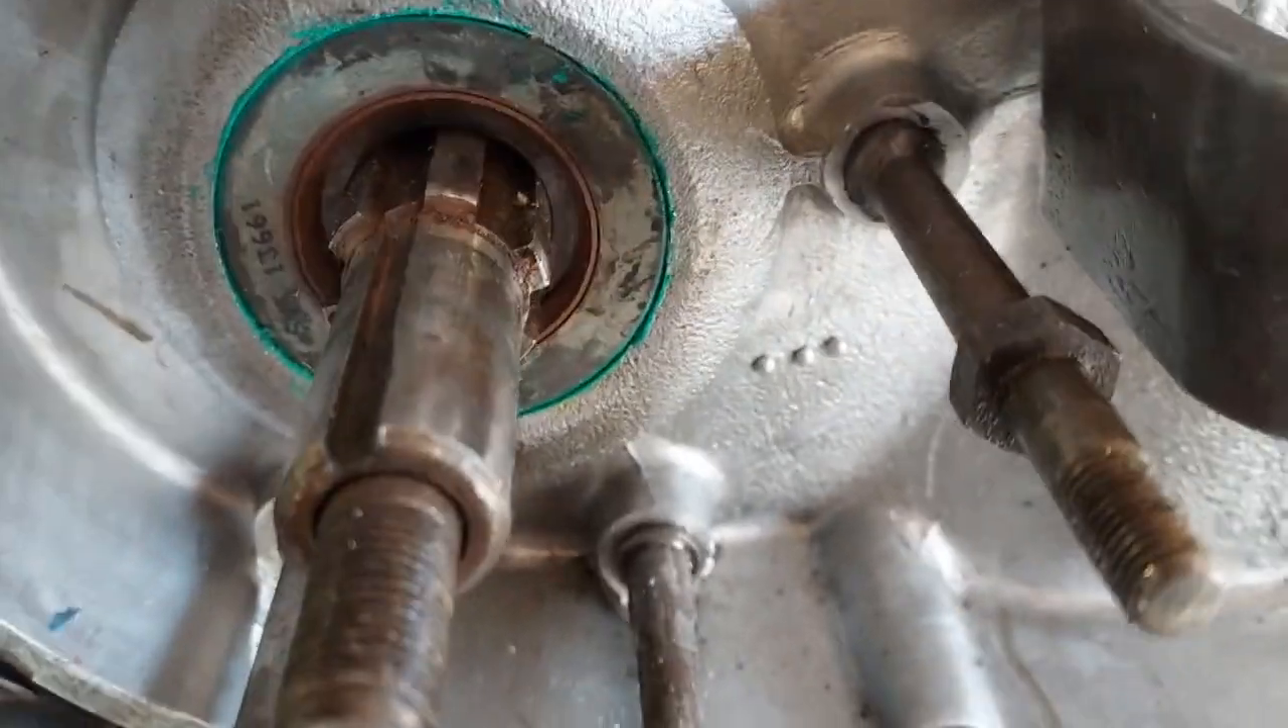There's the, the oil seal in place. Drifted it in.